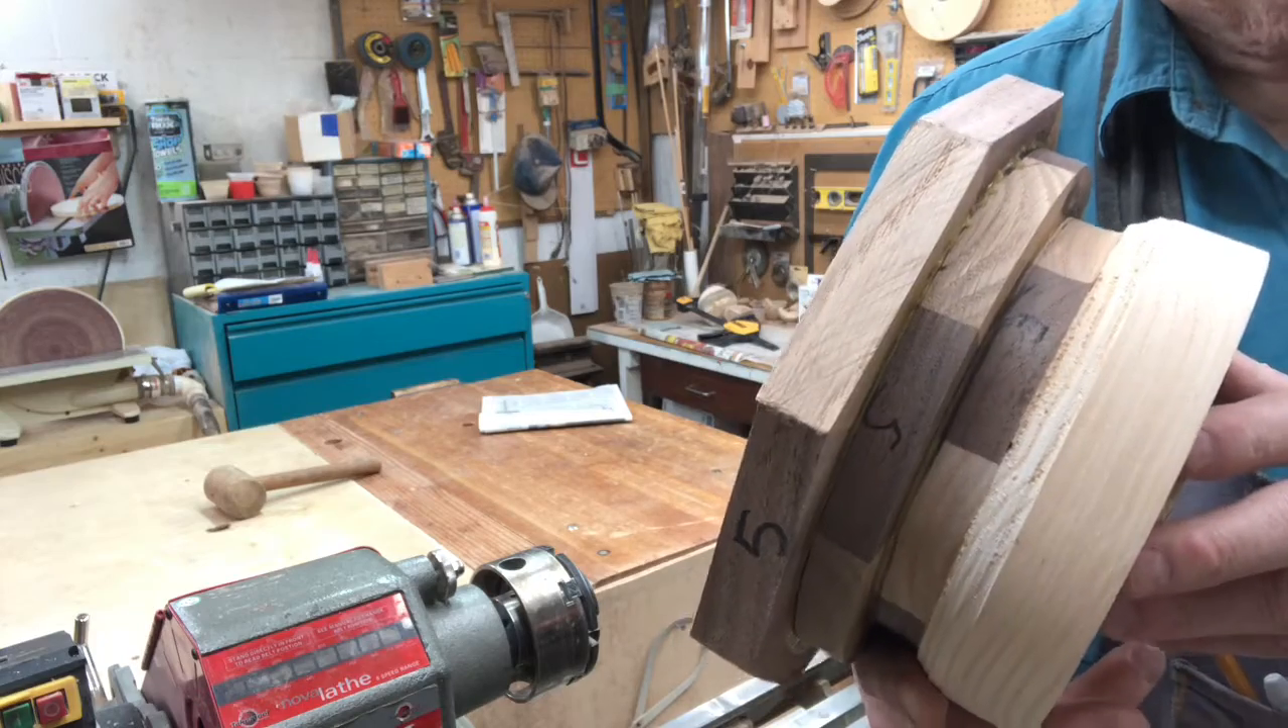The segments have been glued together in the three rings. The rings are then glued together and glued onto the ash block.